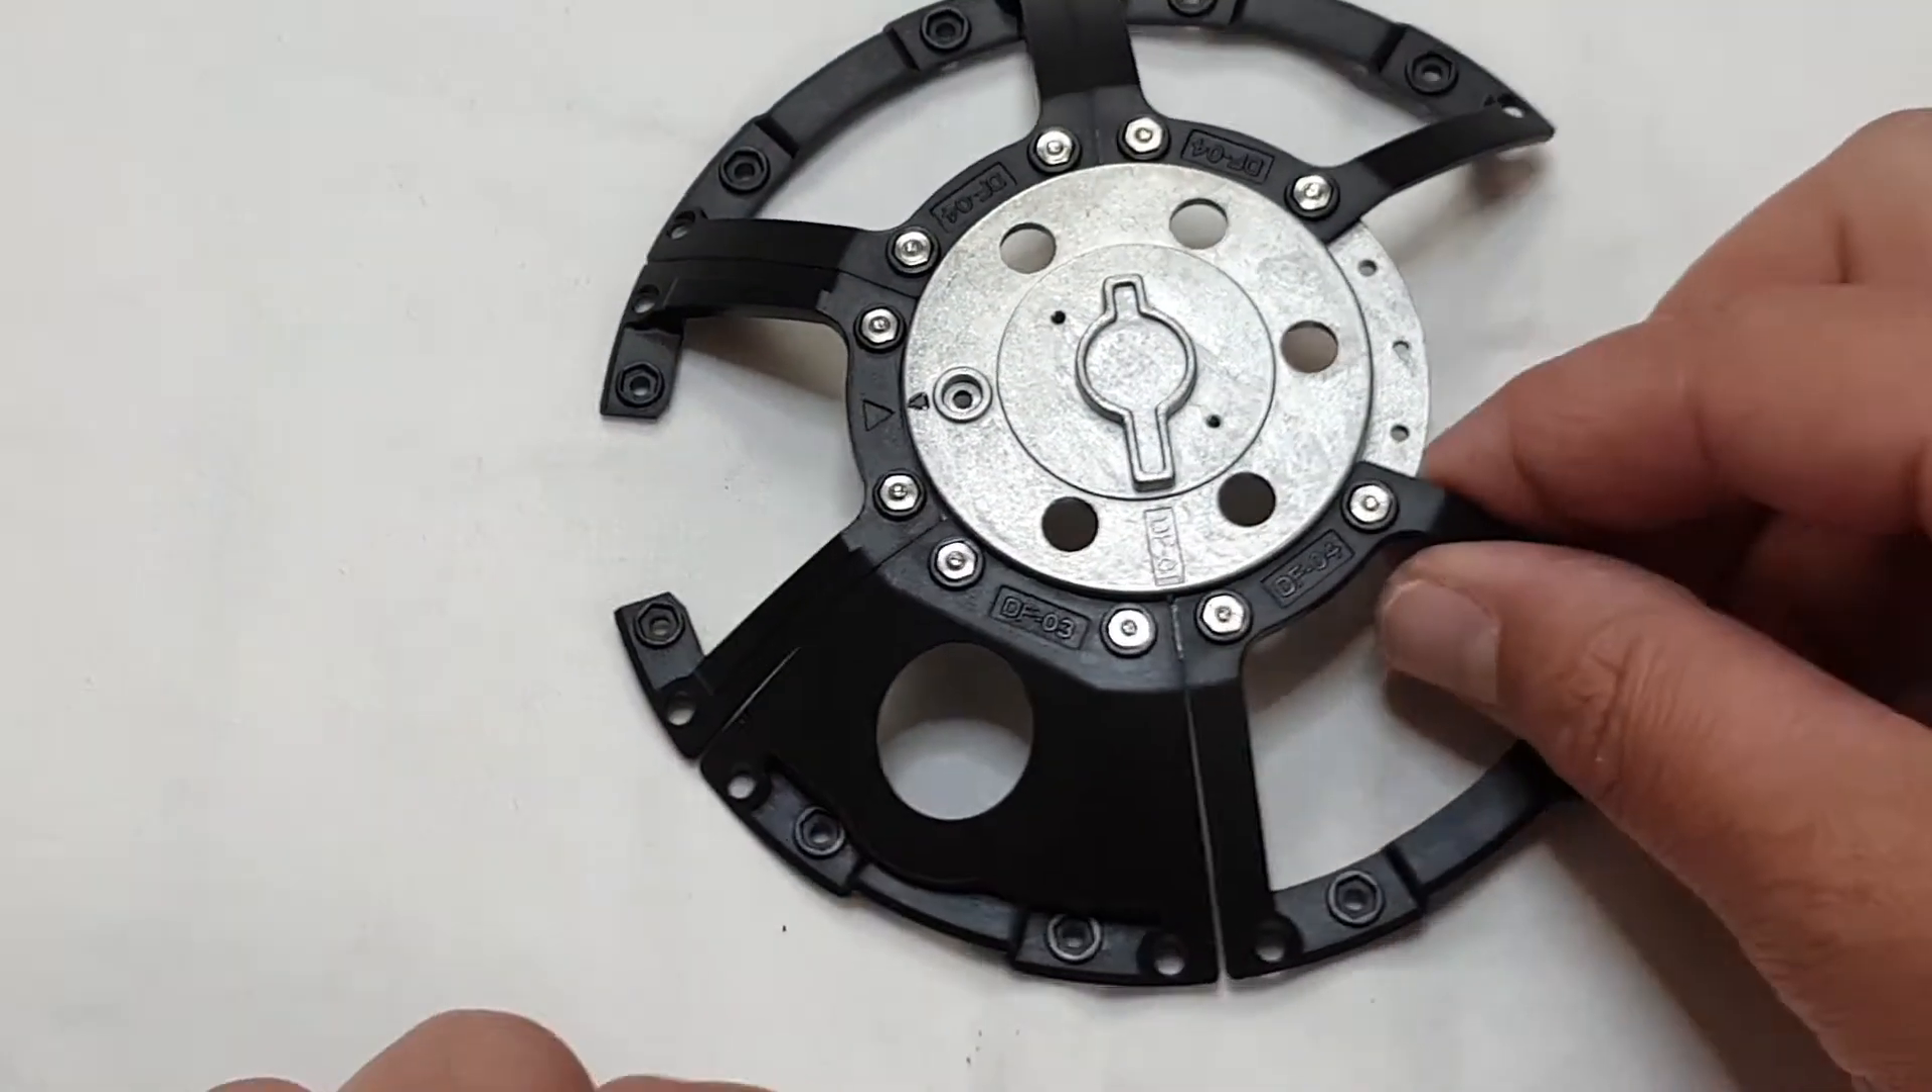So haben wir die rahmenteile befestigt.